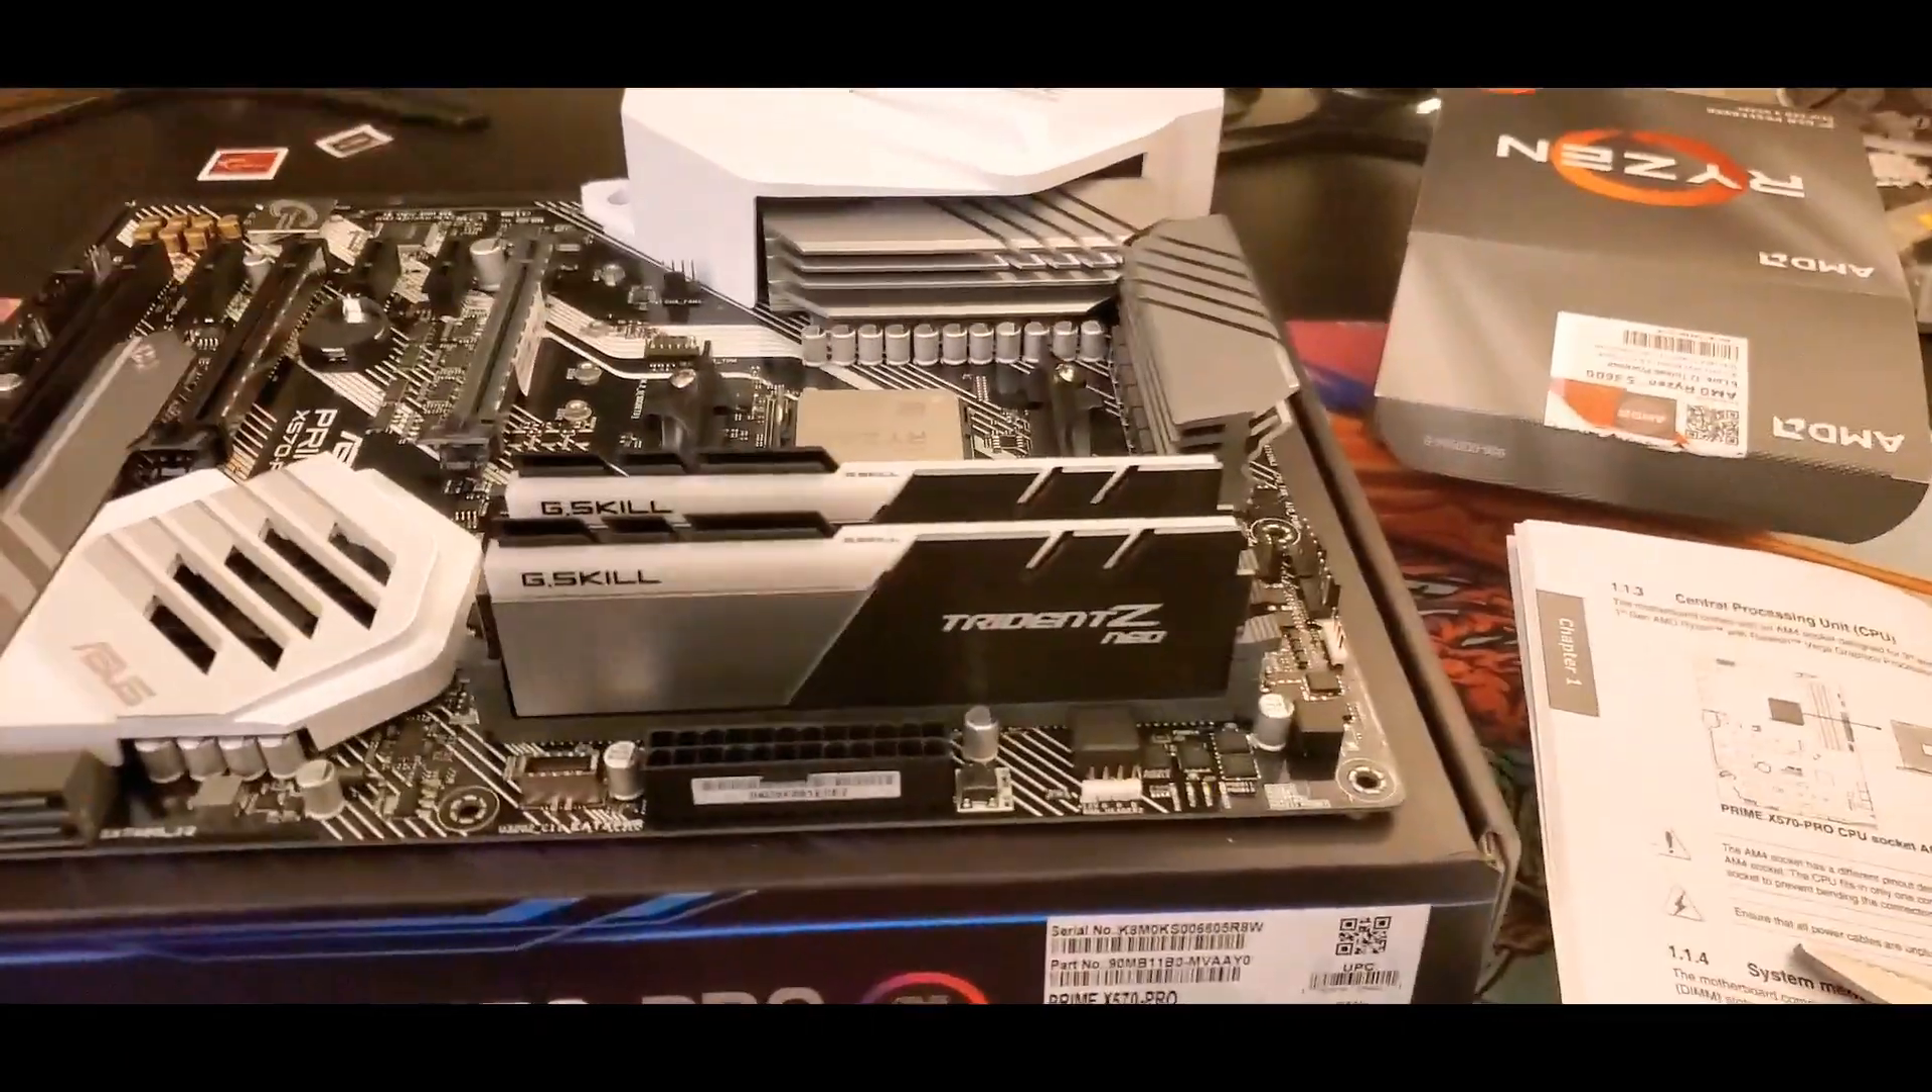Okay, both RAM sticks are in.